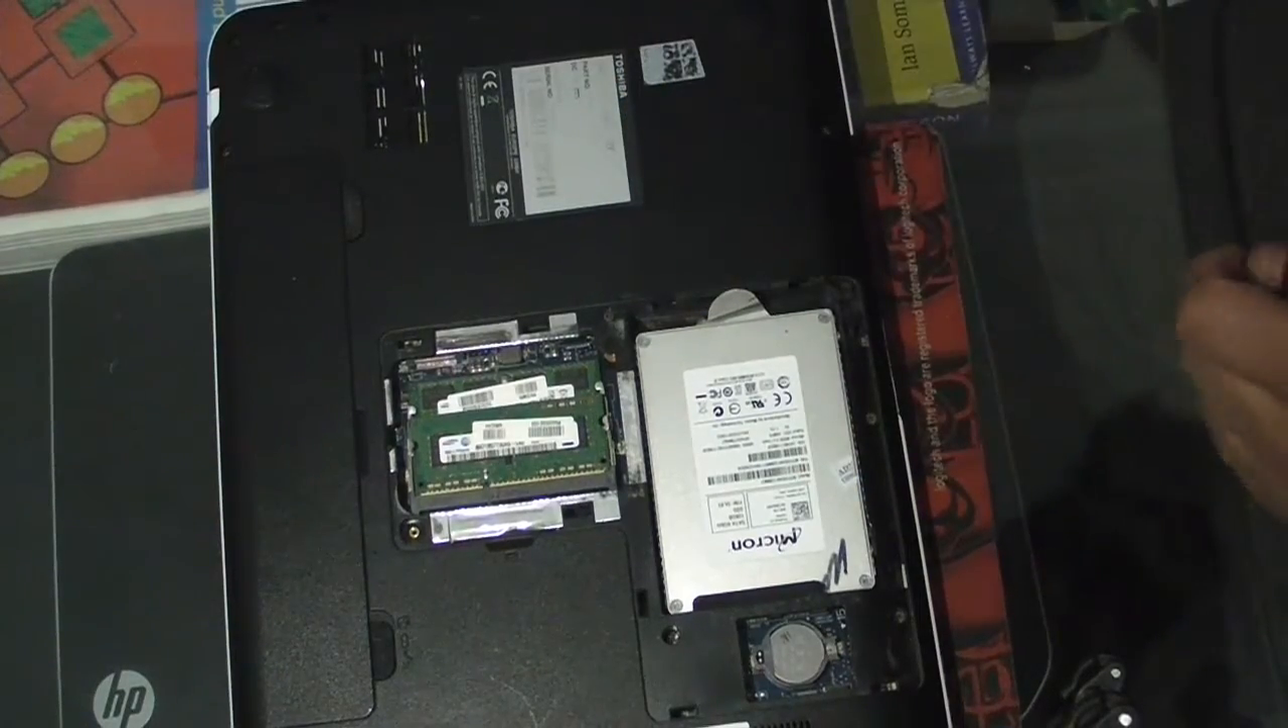یہ ہم نے اپنی ہارڈ ڈرائیو کو ریپلیس کر دیا SSD کے ساتھ۔